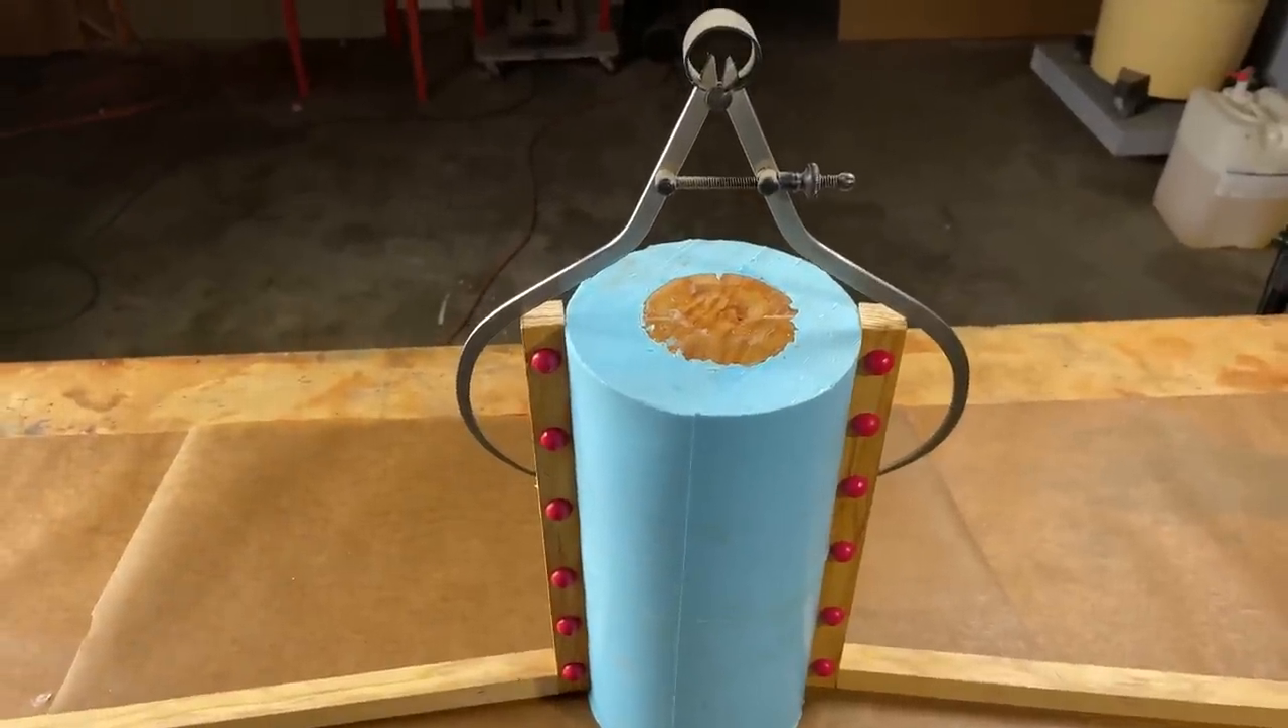I took those two sticks and I mounted them on the sides of the mold.